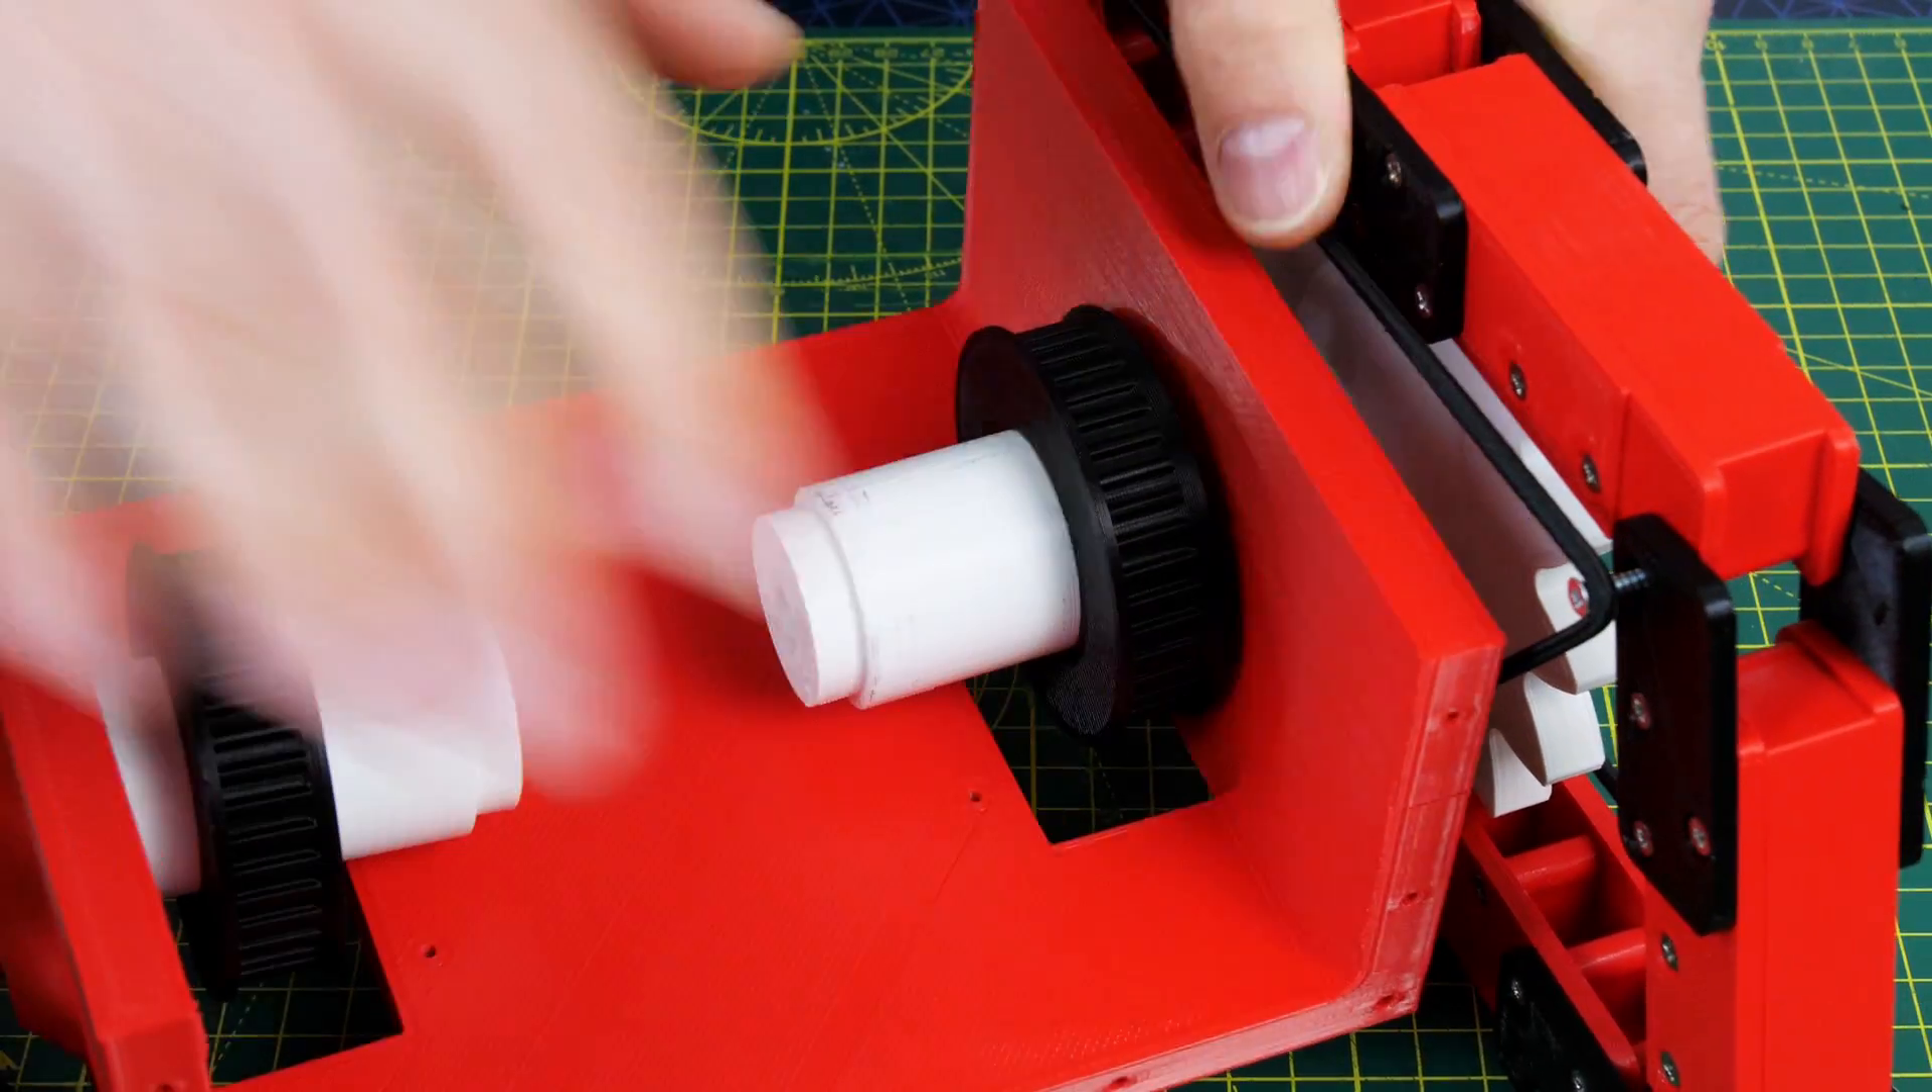I 3D printed T5 pulleys which fit just on there and fit into those holes in the base and those will eventually be glued in place.